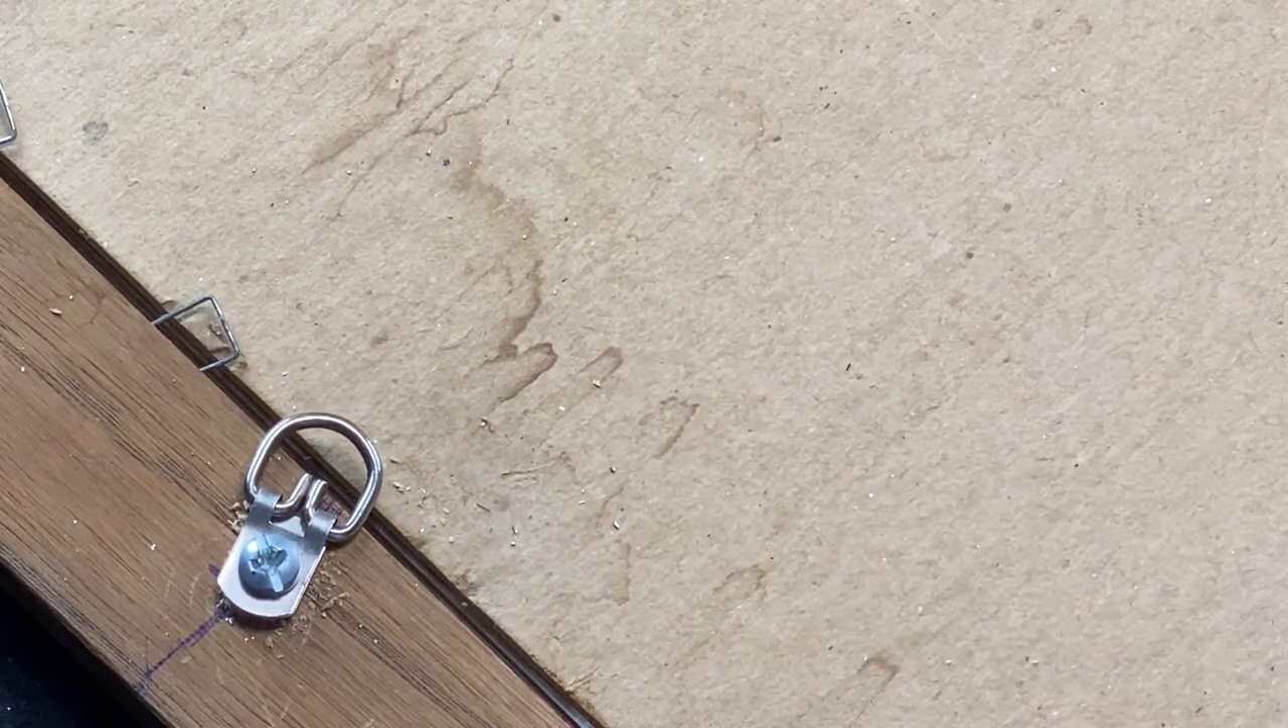So now that we have our D-rings installed, it's time to install the wire.